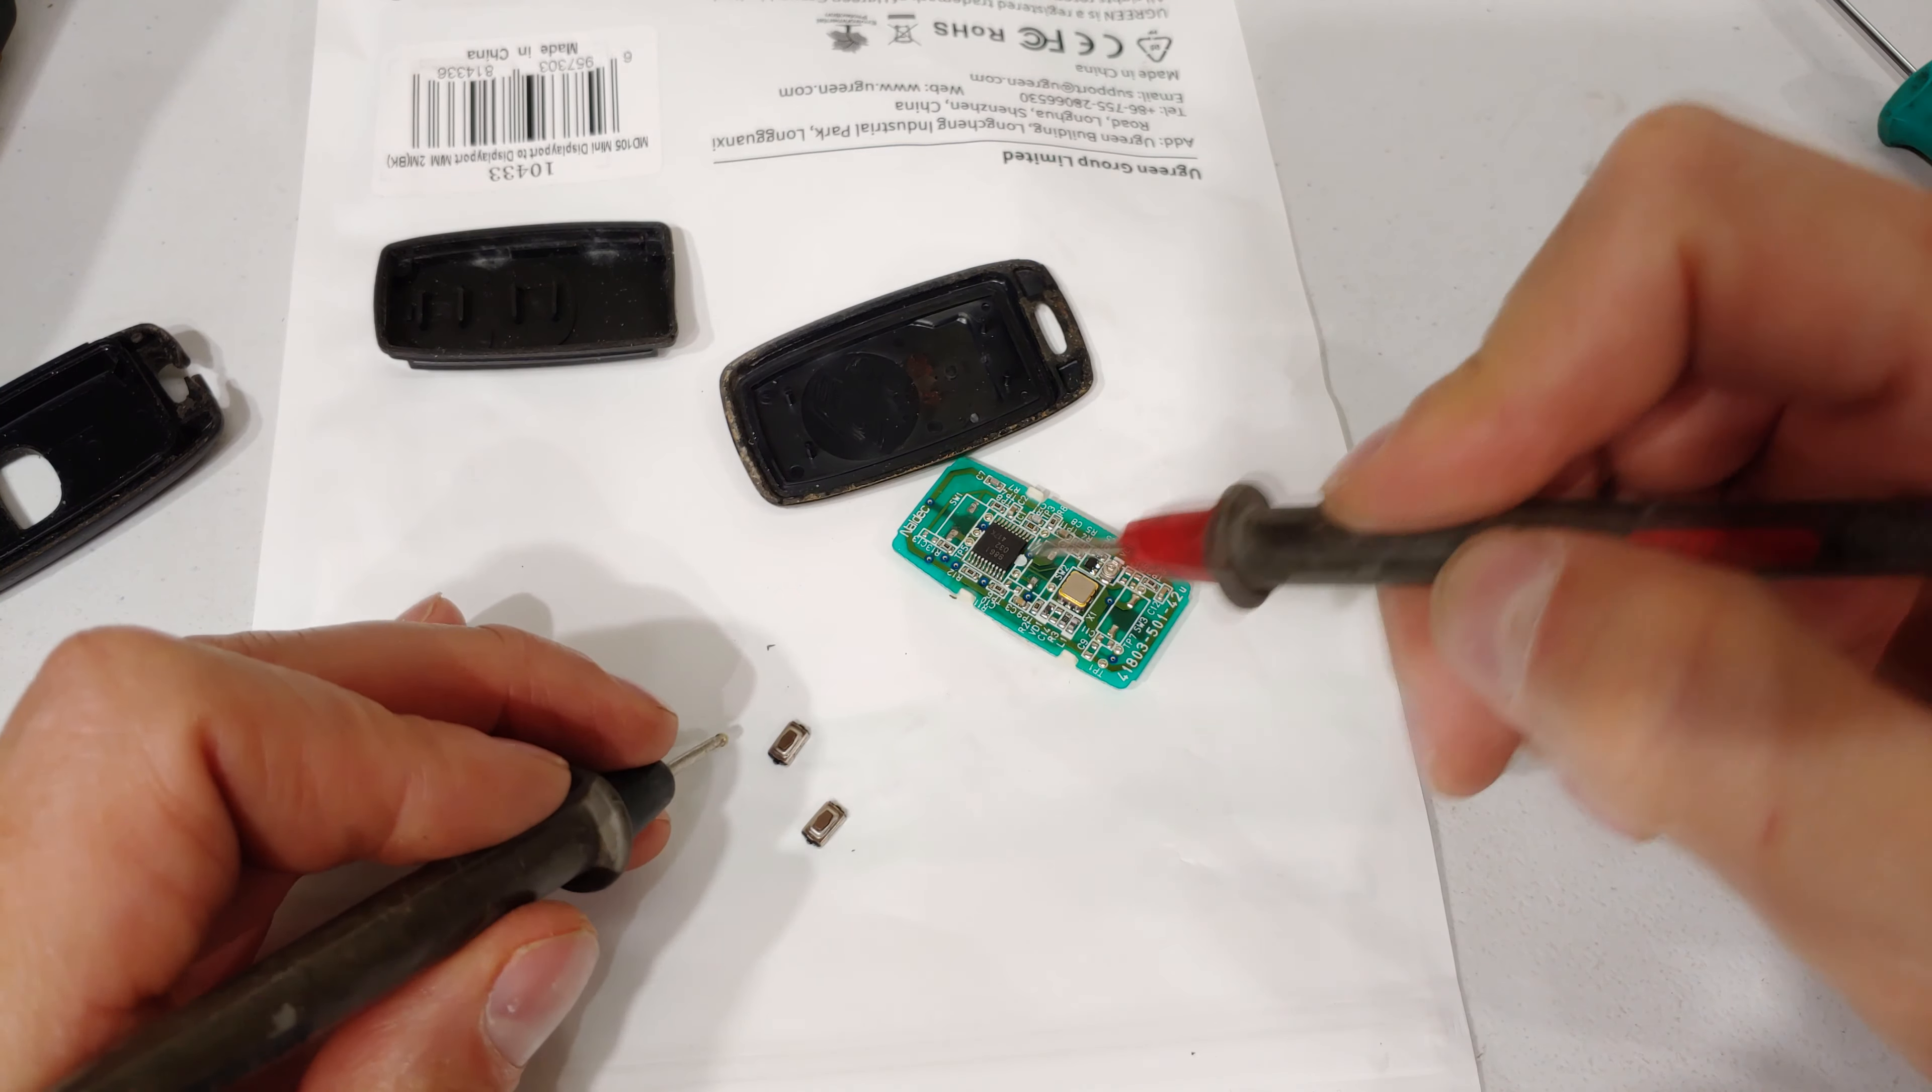So there's nothing wrong with the button it's just come off the circuit board.